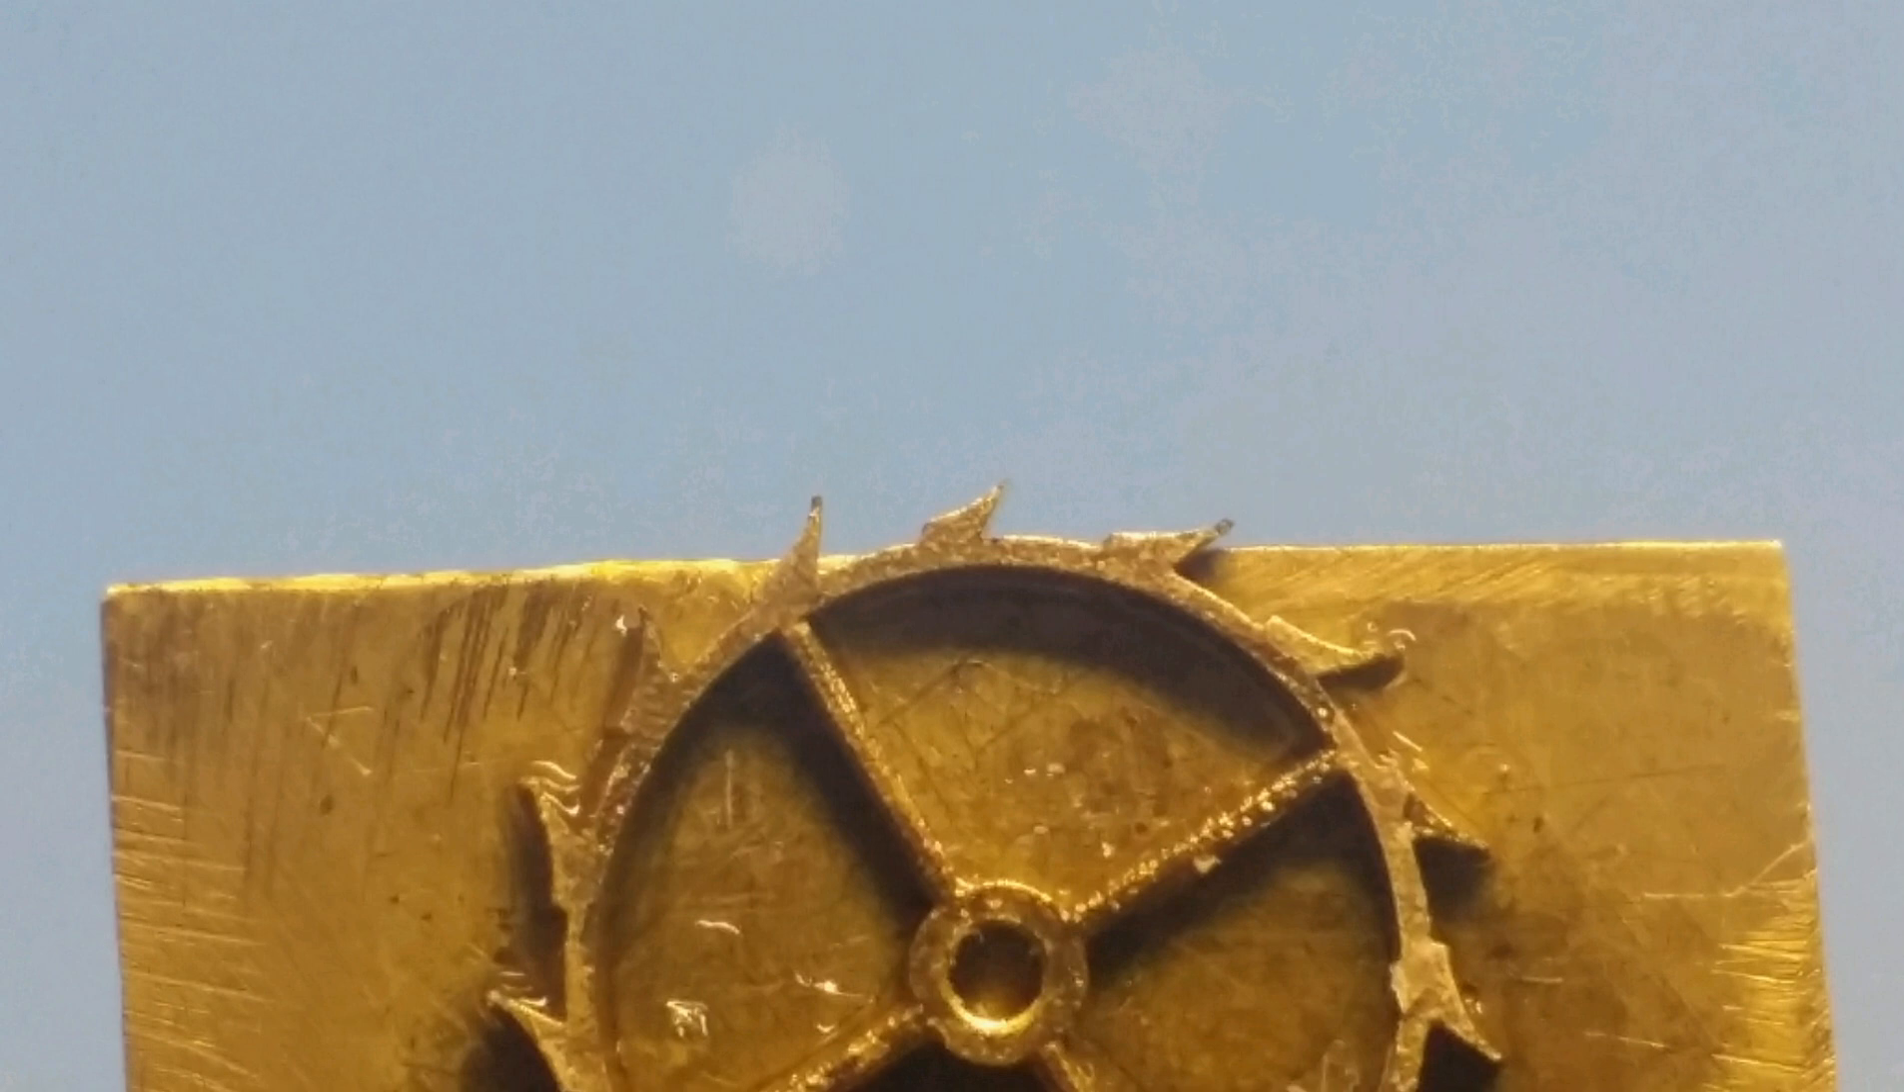And then here I have the wheel glued to a piece of brass where the one broken tooth is sticking out.